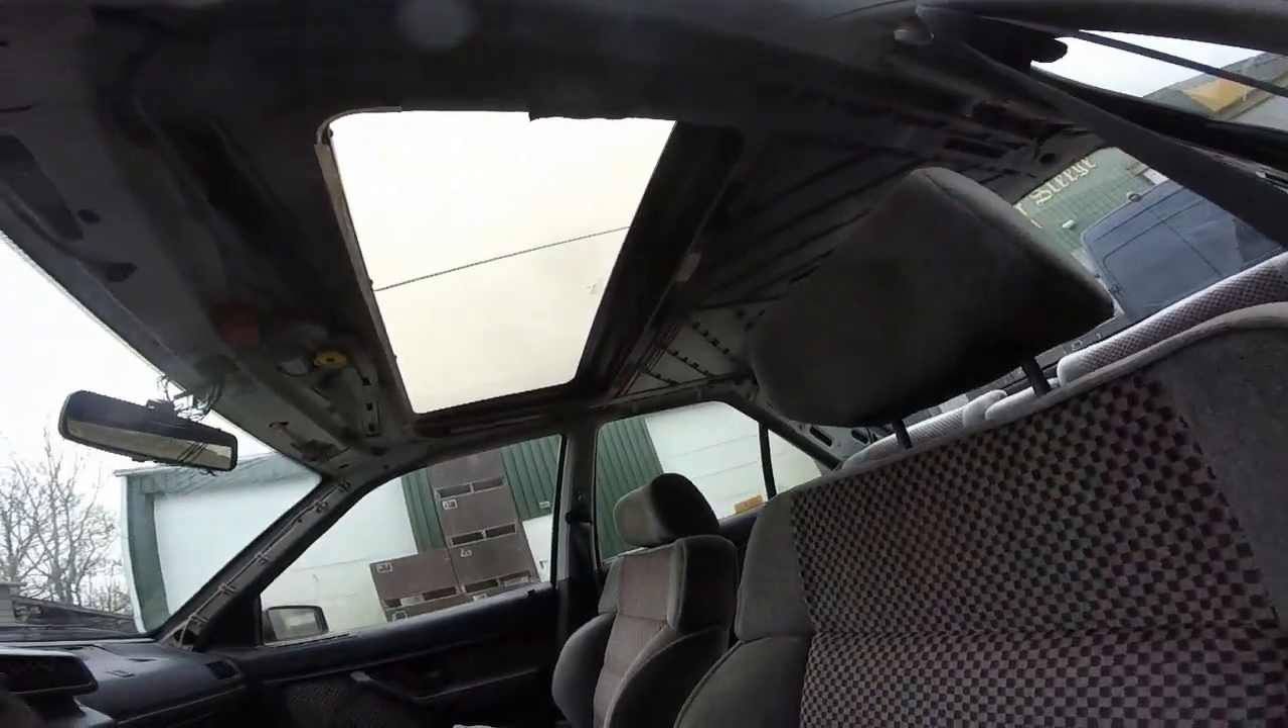The headliner is not in.